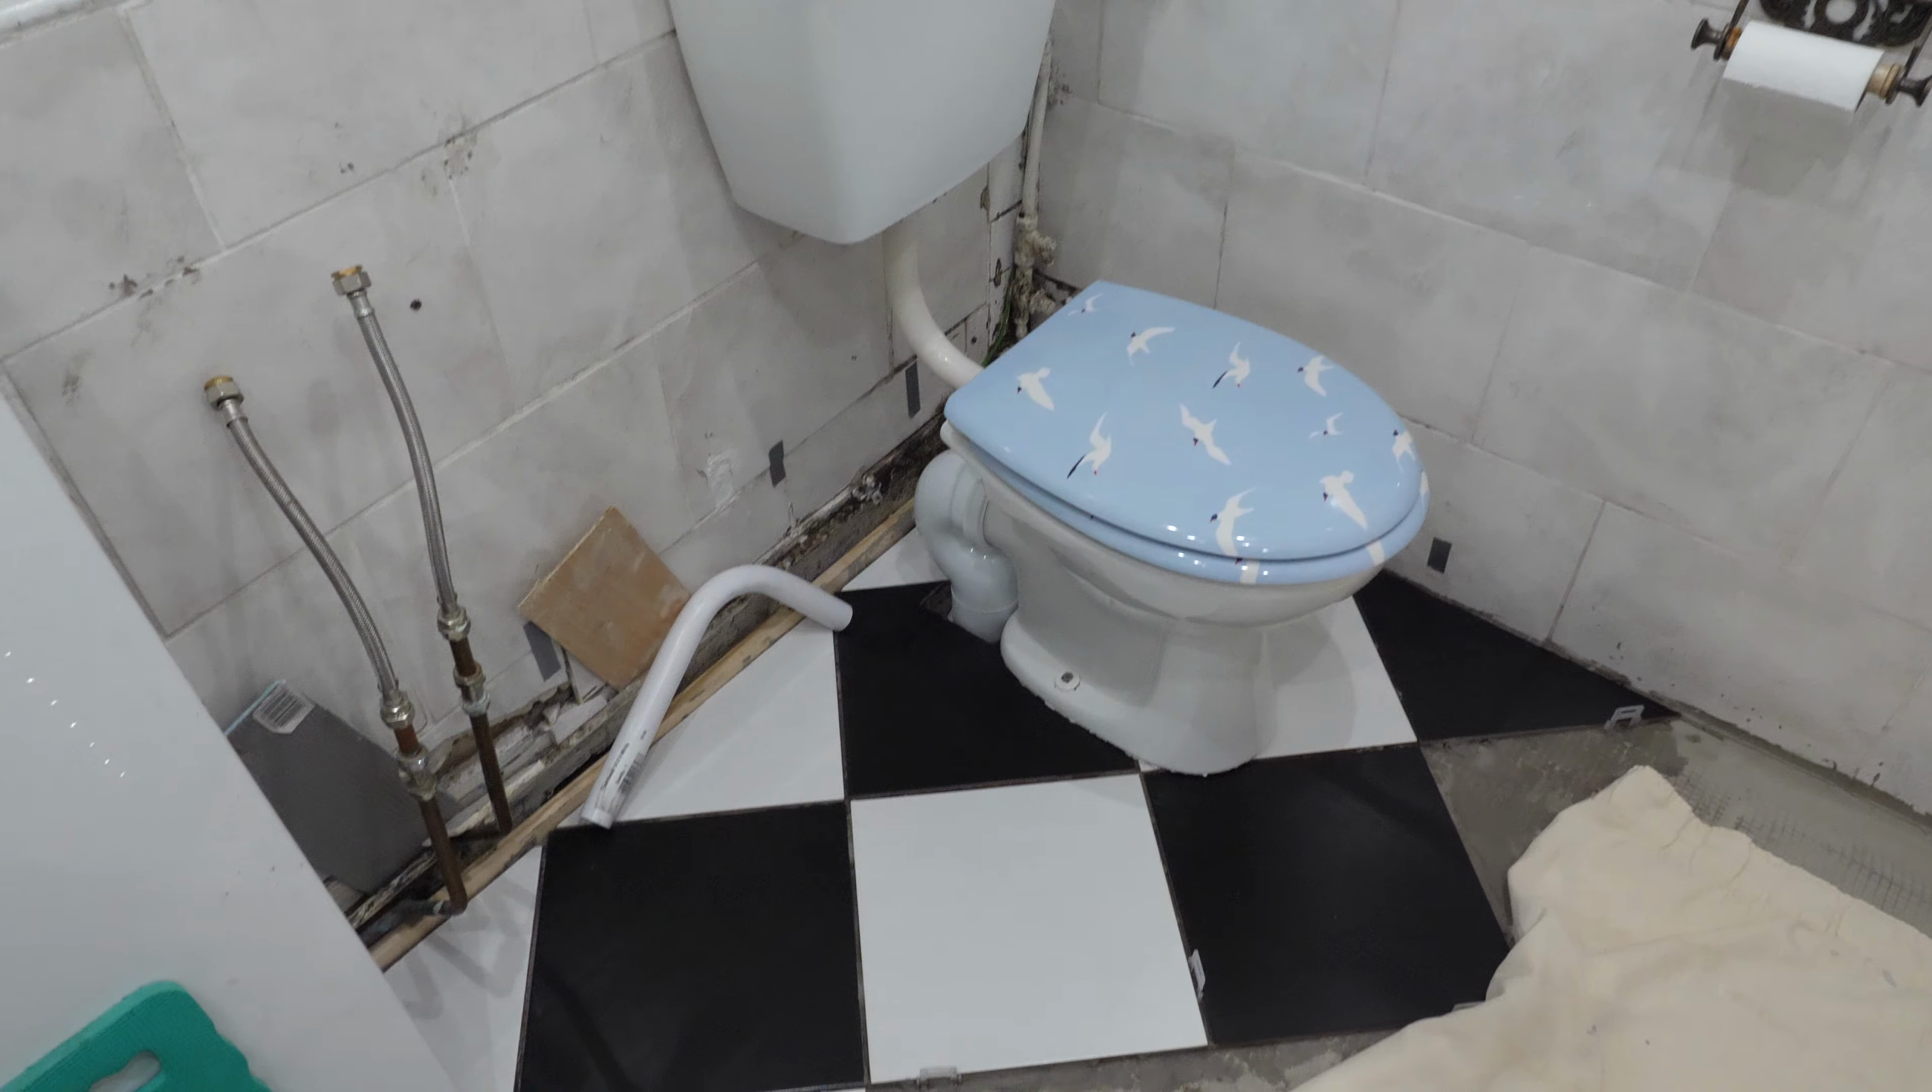We've got a few tiles down just enough to get the loo back in.